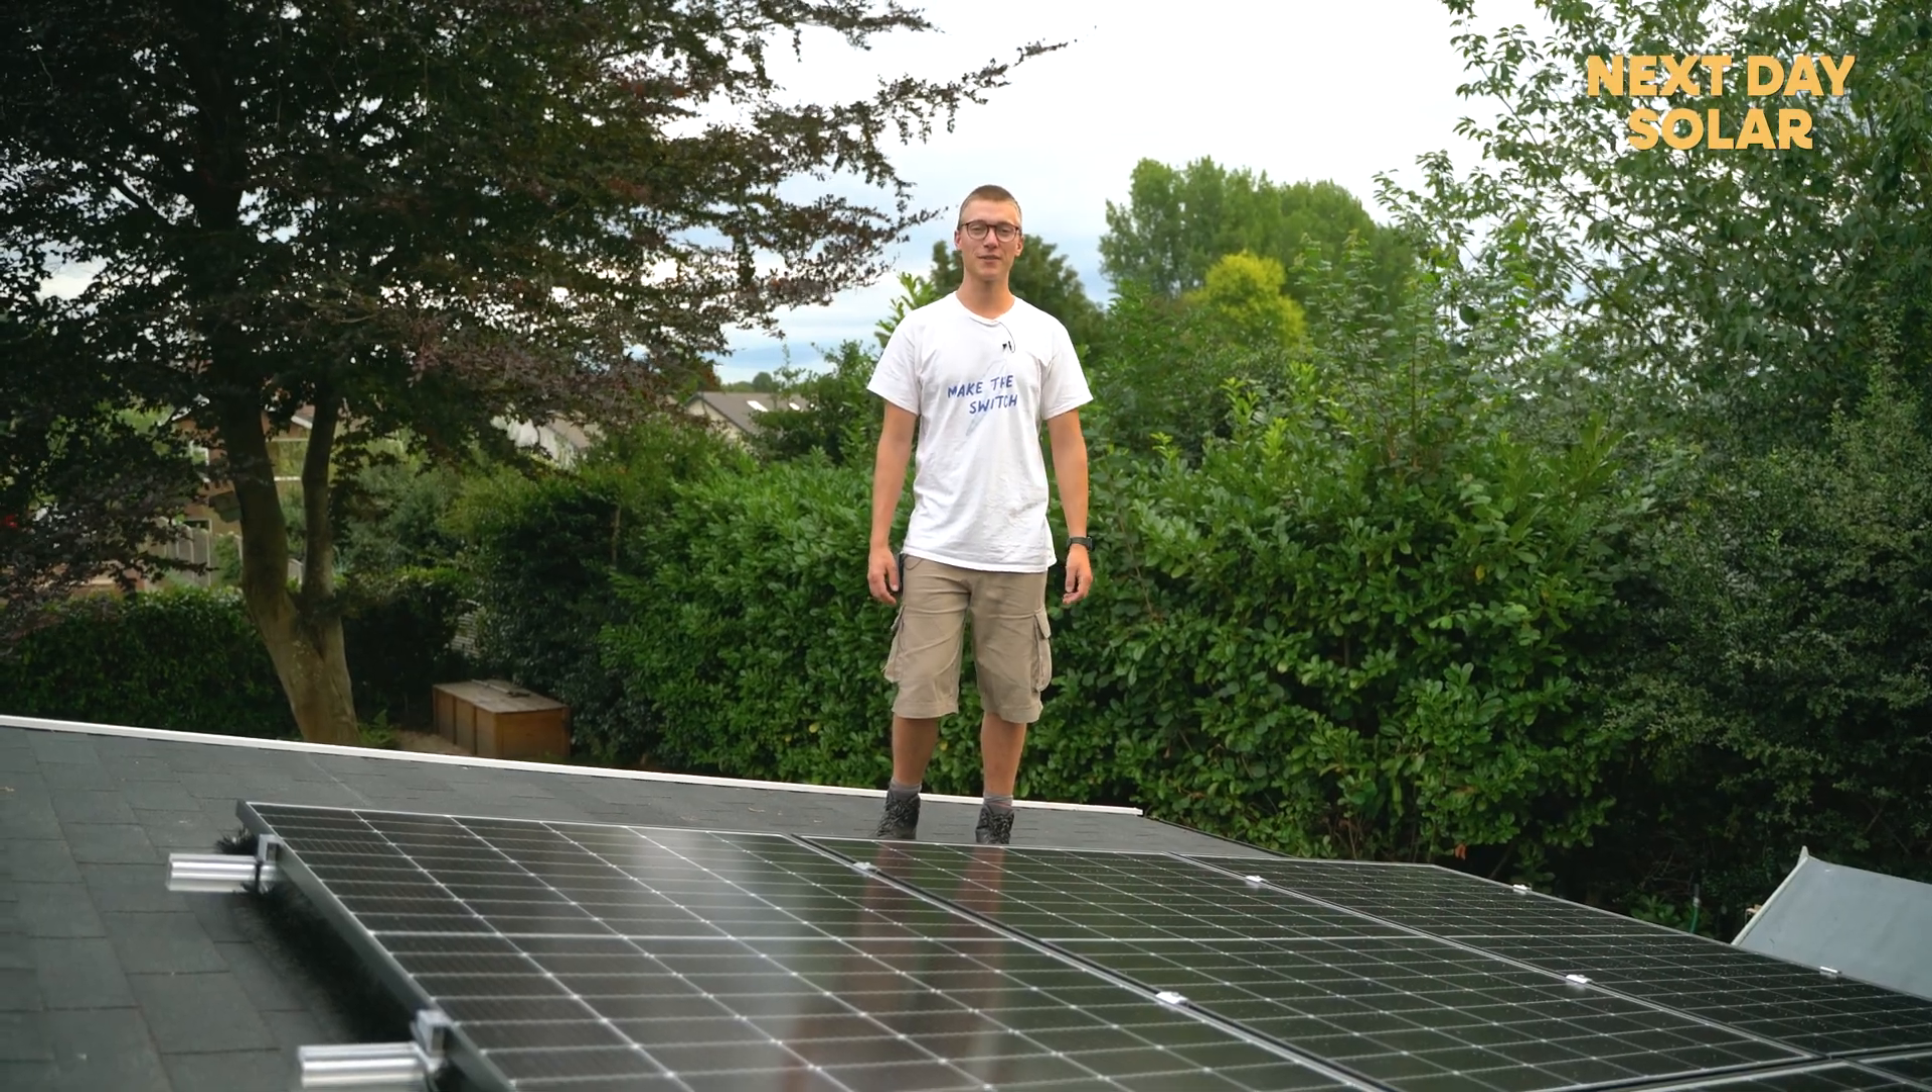Okay everyone the panels are all set up and taking in the last of the sun's rays for the day.